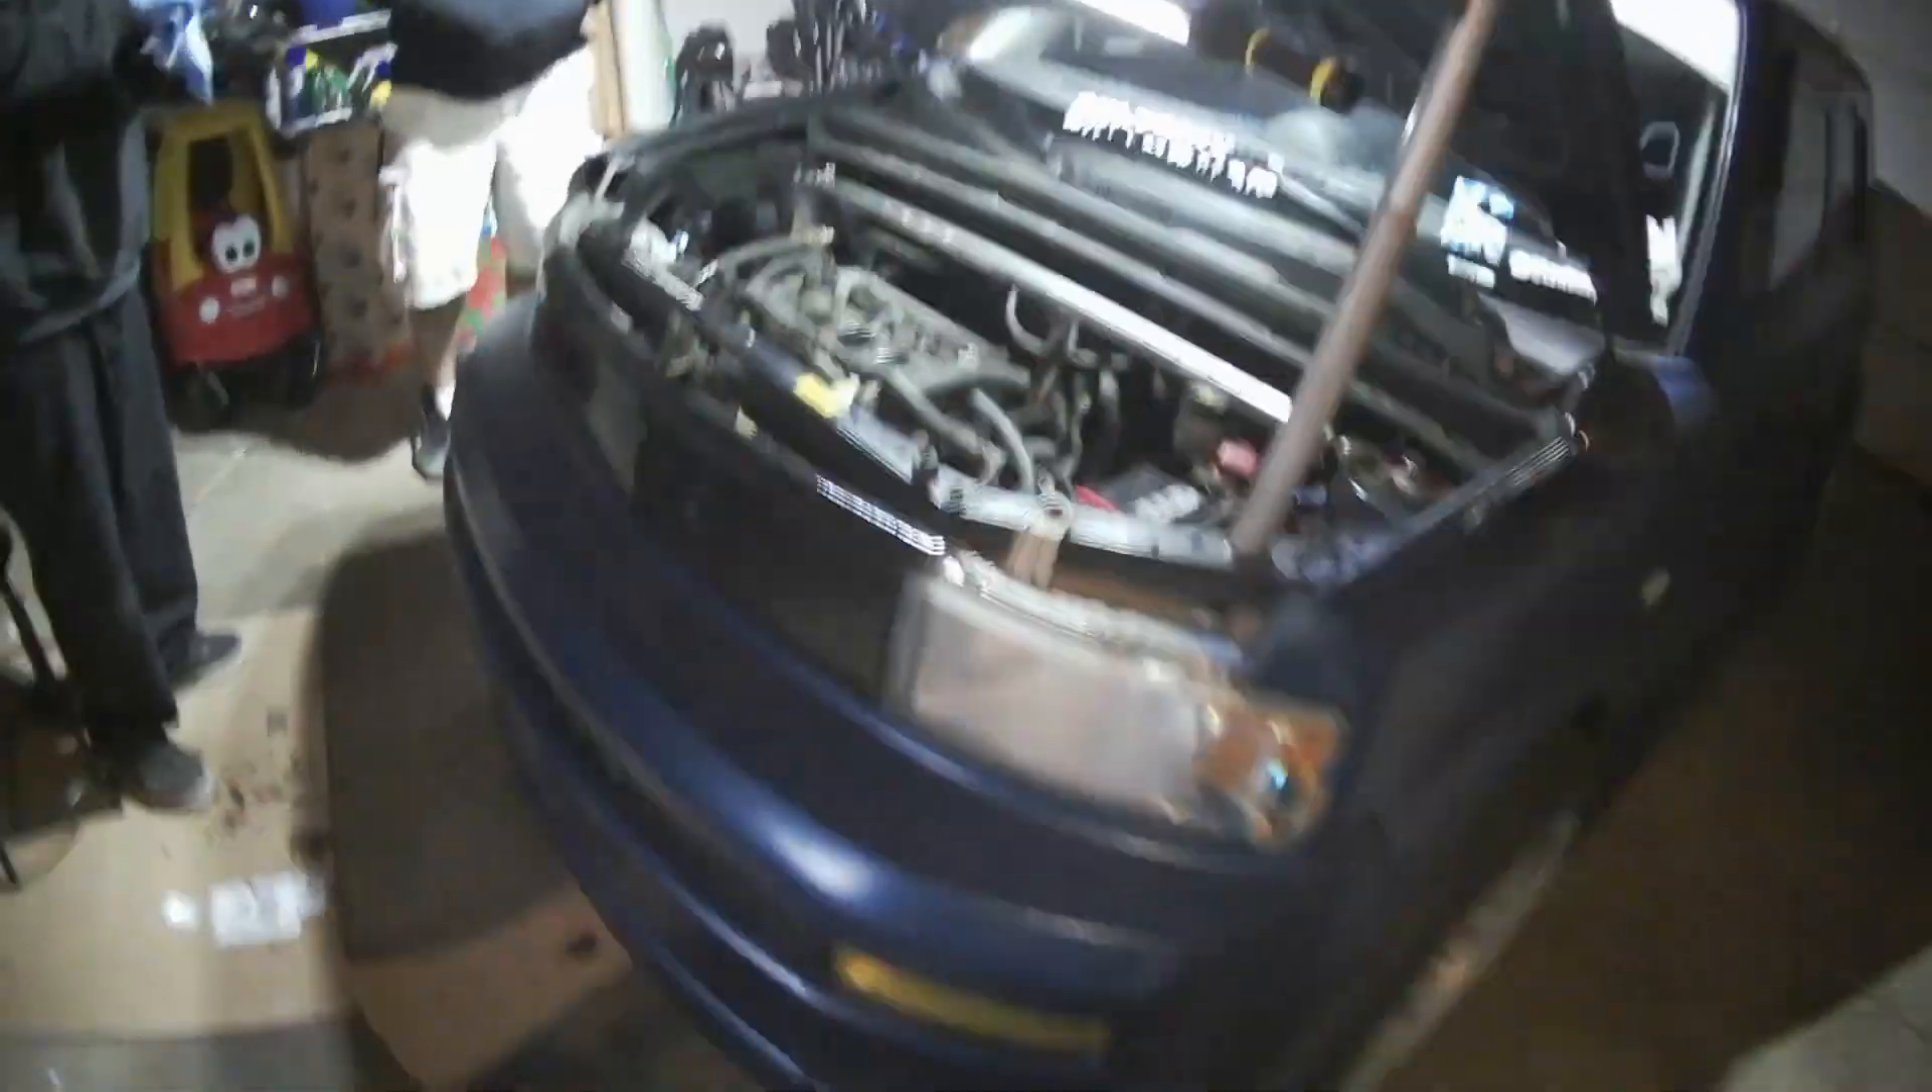I got the bumper back on.